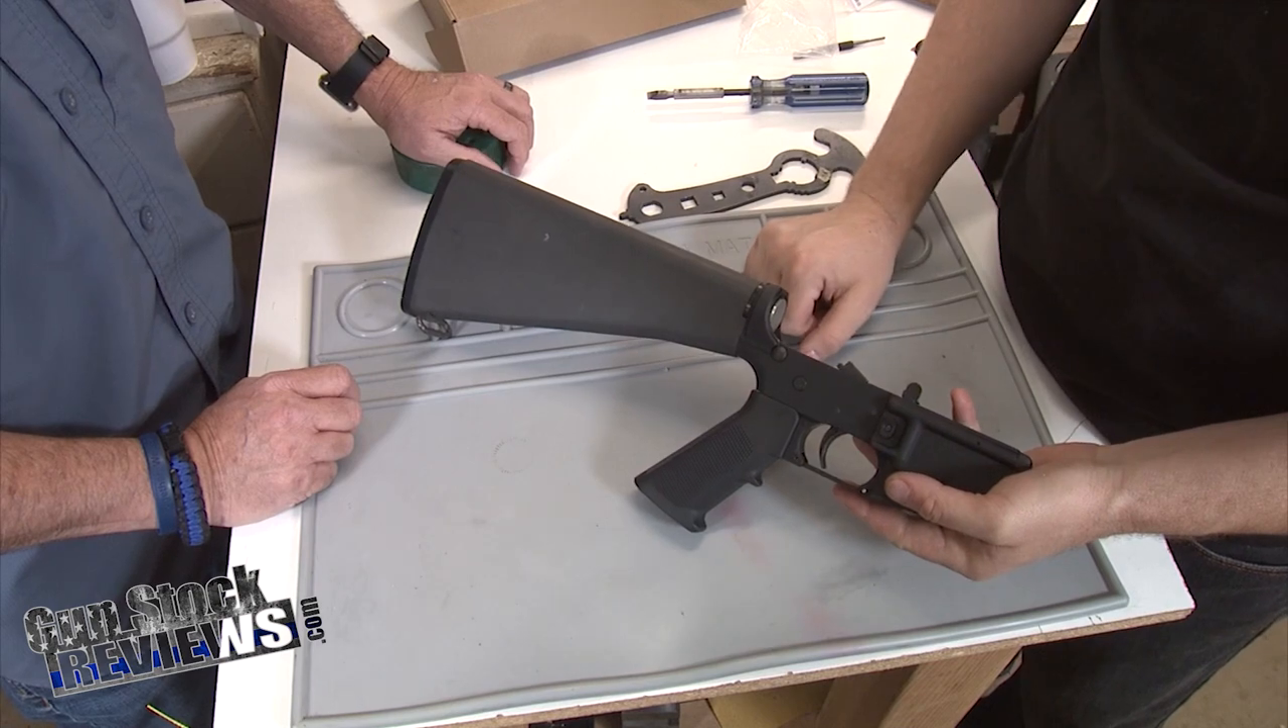And that is your install of an A2 rifle length buttstock.